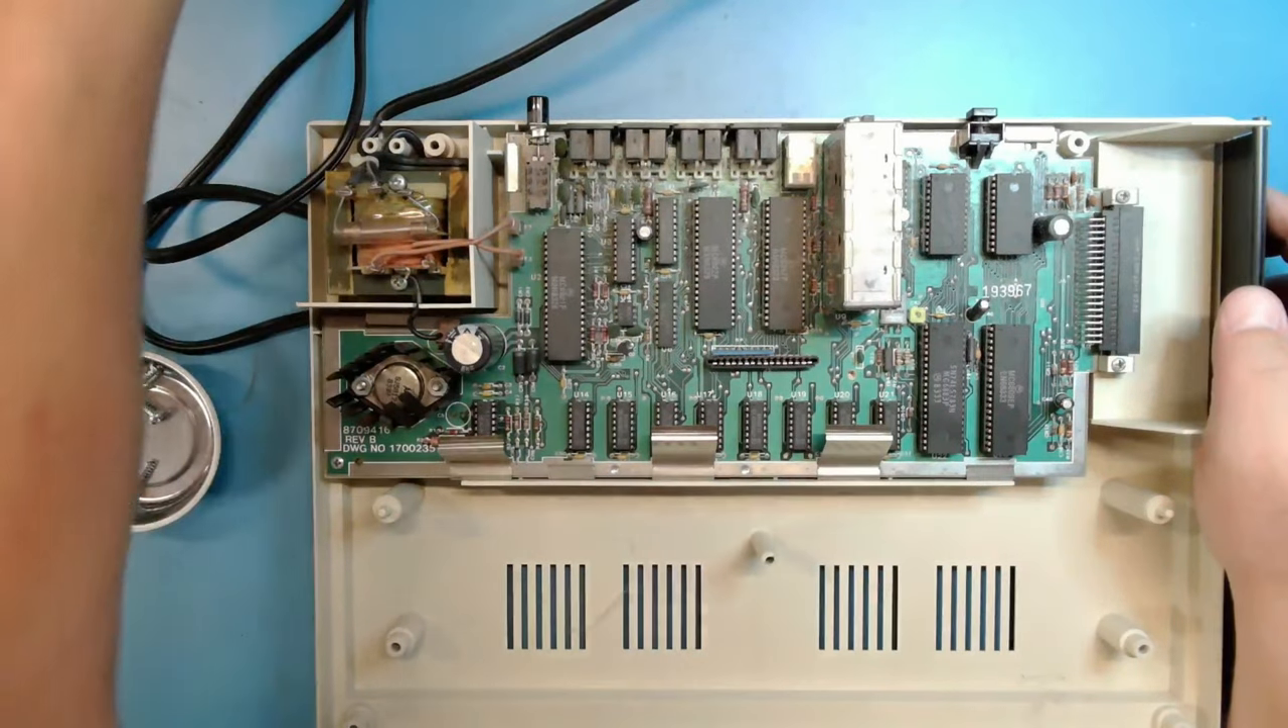And now we have the motherboard exposed.